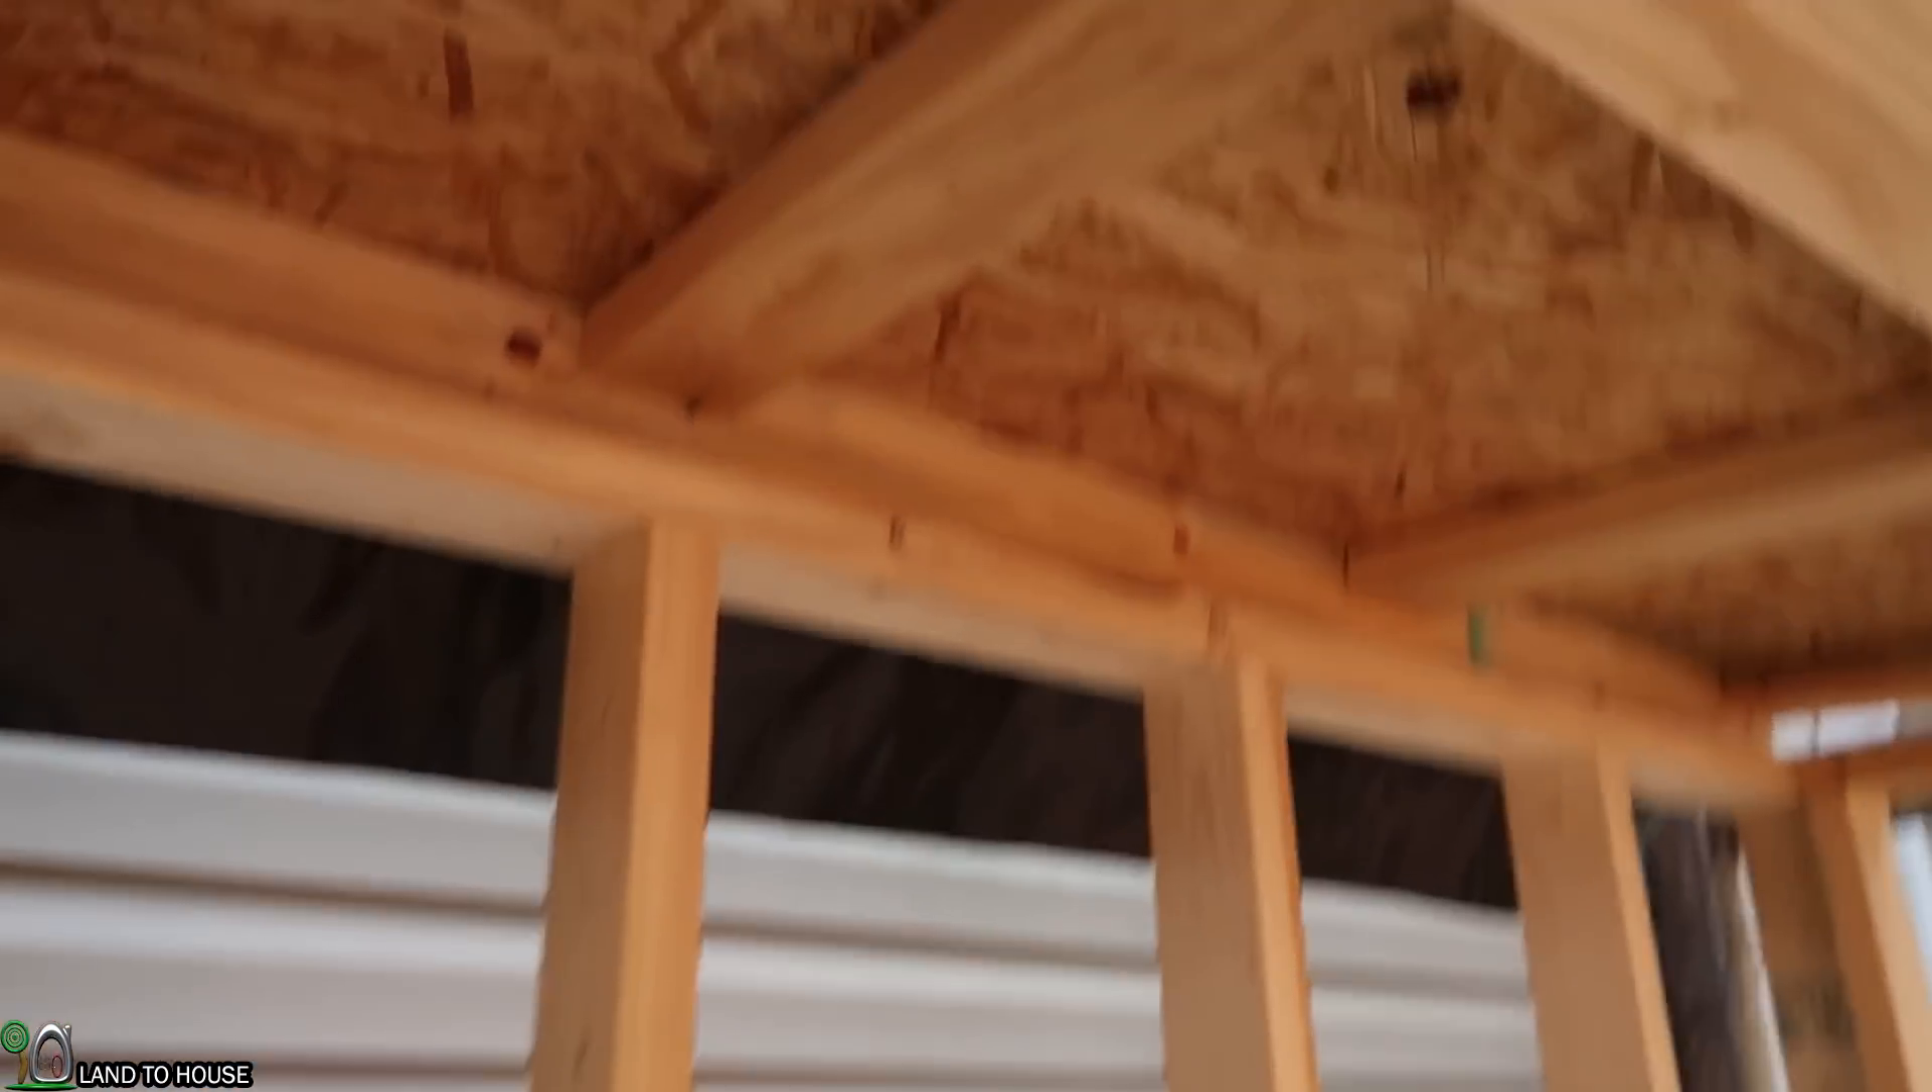I was able to get the OSB on top here, which you can see right up under here, and that should hold the roof on quite nicely.